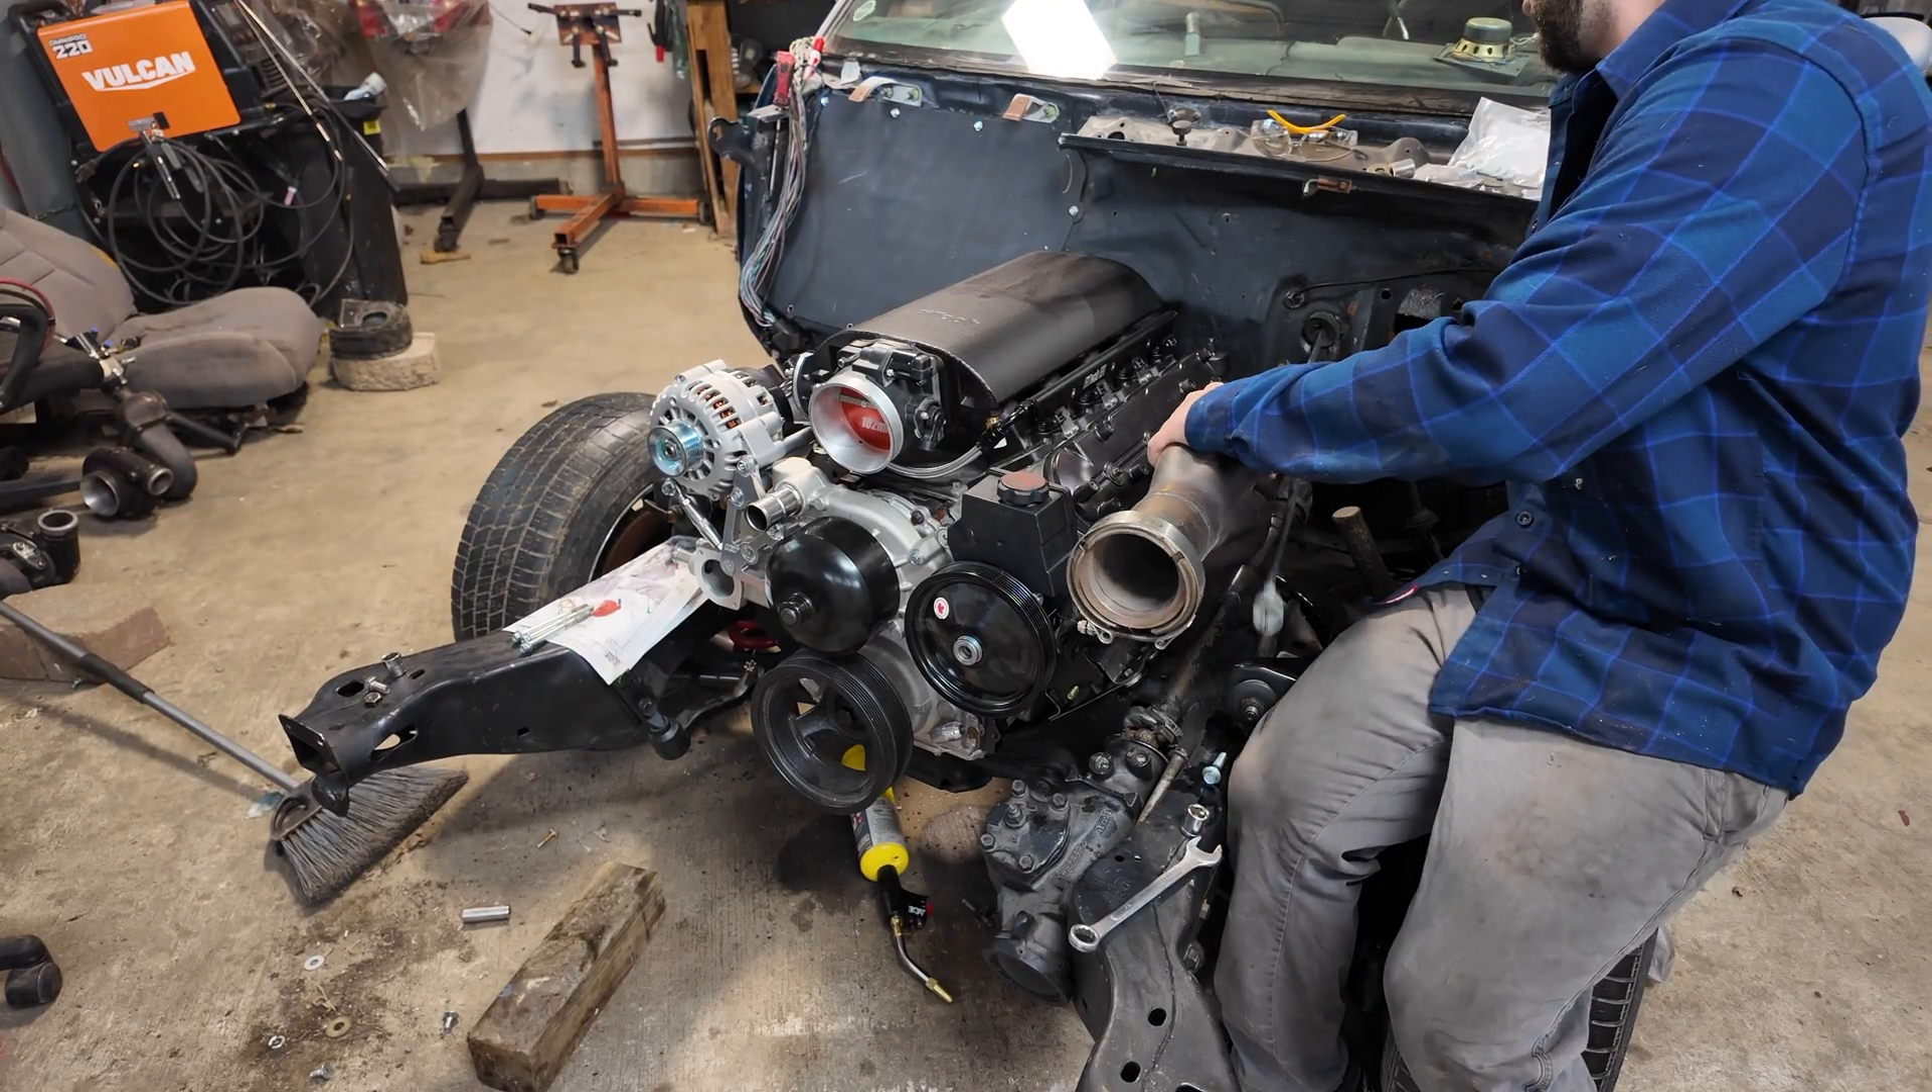The pulley assembly from ICT billet is now installed. Now the moment of truth is here.